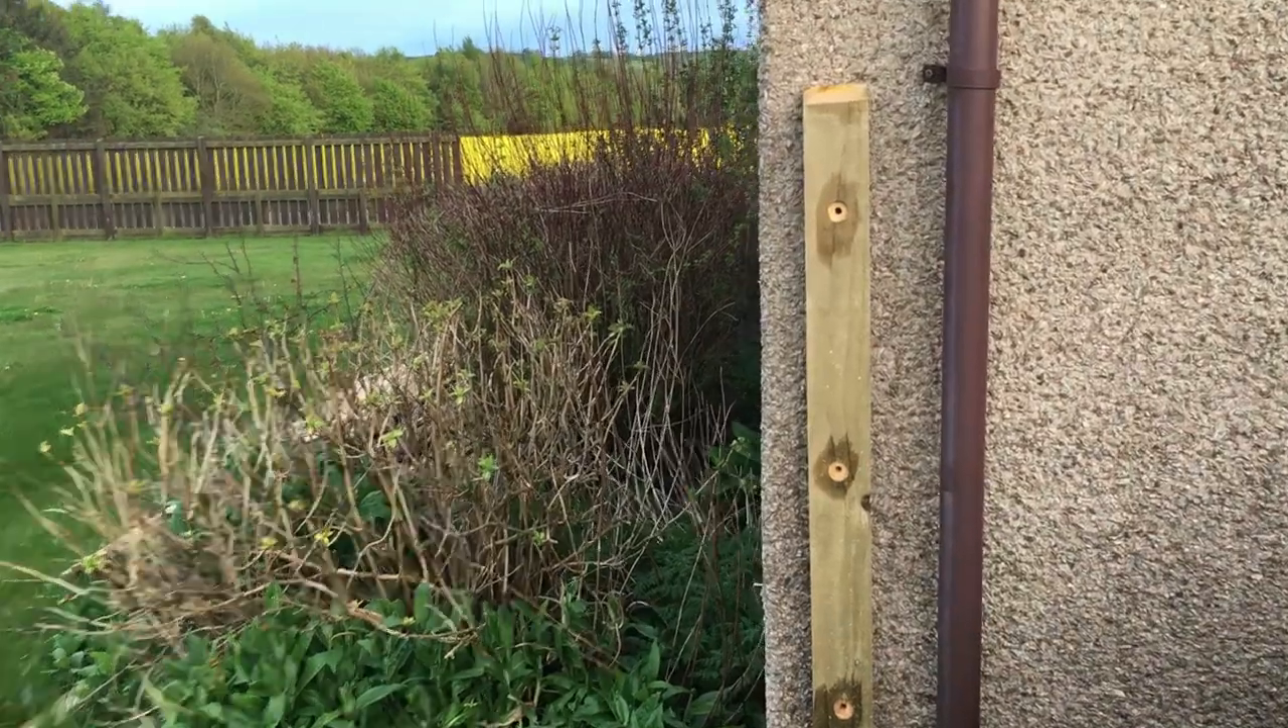Right guys so that's the post in position.